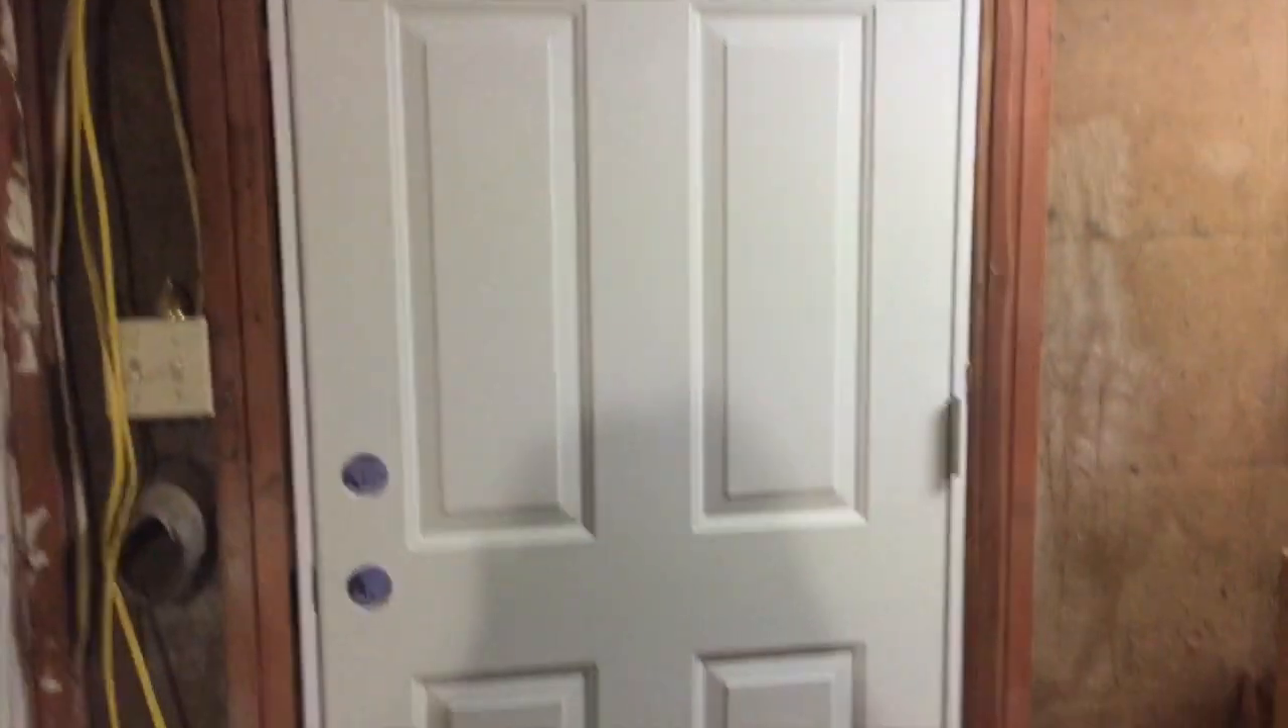This door still needs a doorknob.